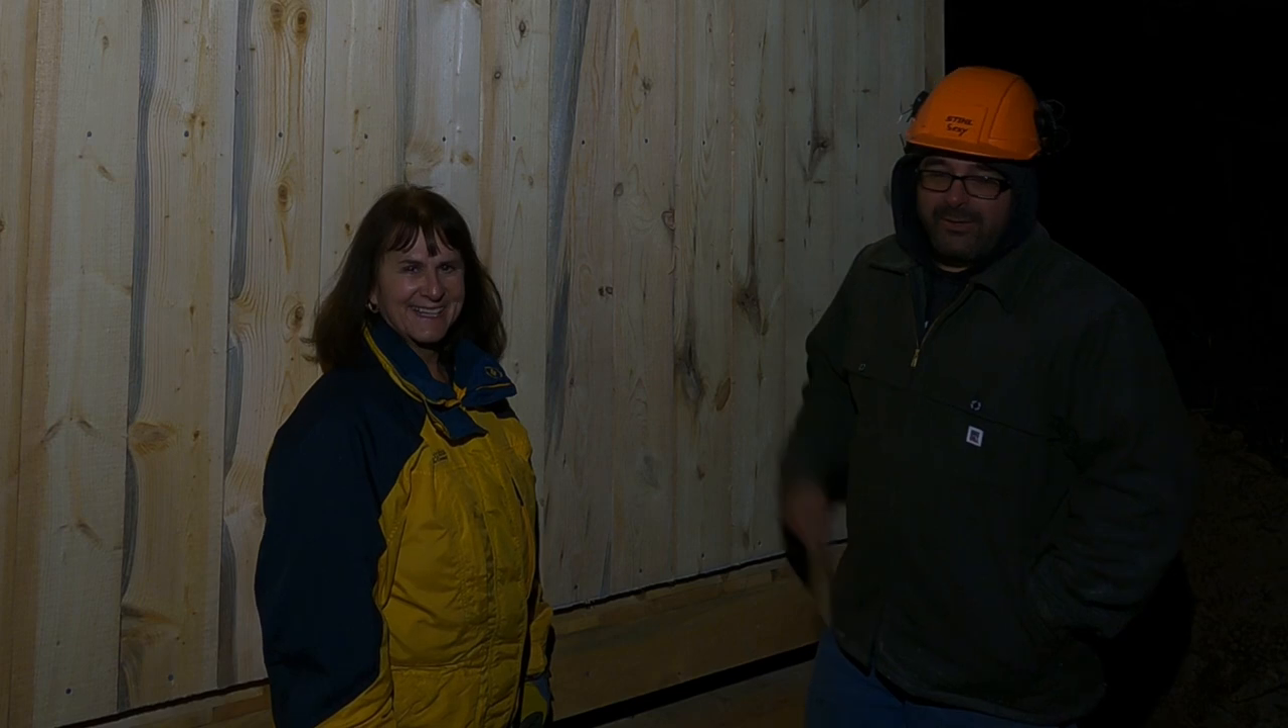We got the board up we did not get the batten up tonight.